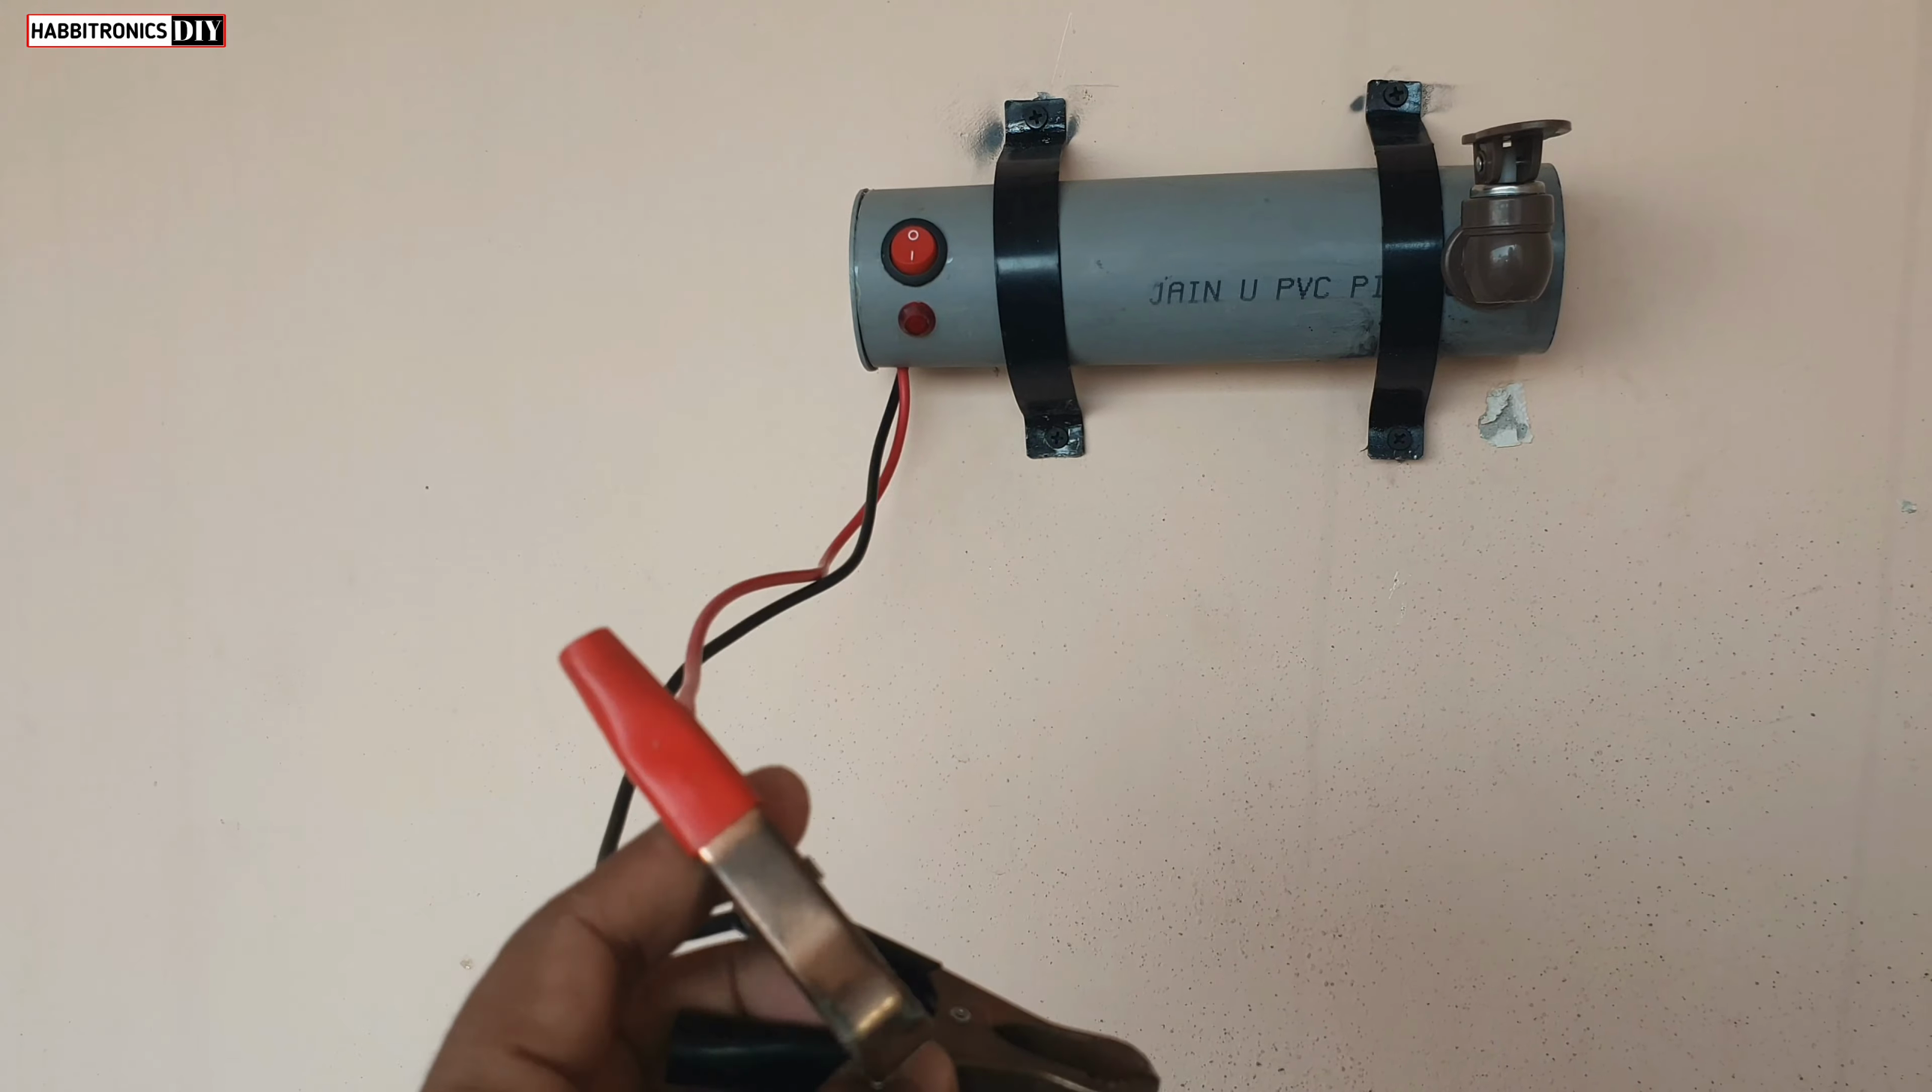यहां पर हमने अपने water heater को install कर दिया है।